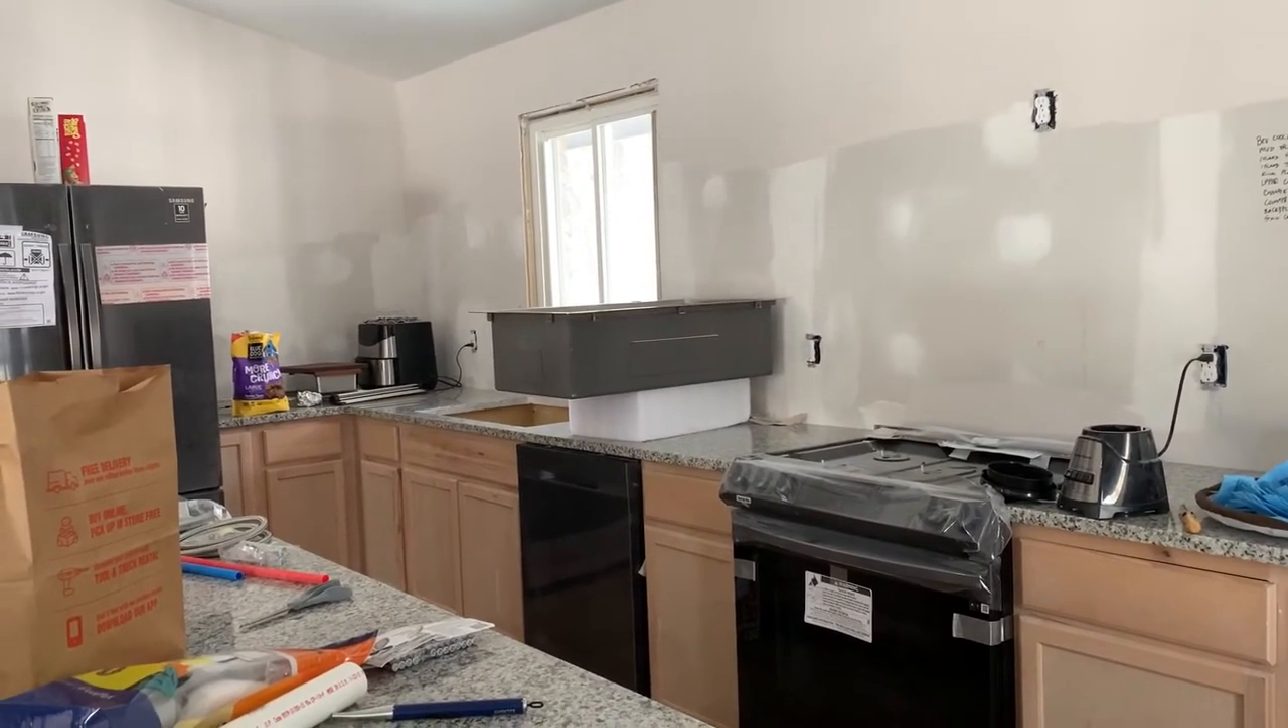I have the water lines ran up to the sink, but I still got to install it. You can see it just sitting there and that's something I'm going to work on today.